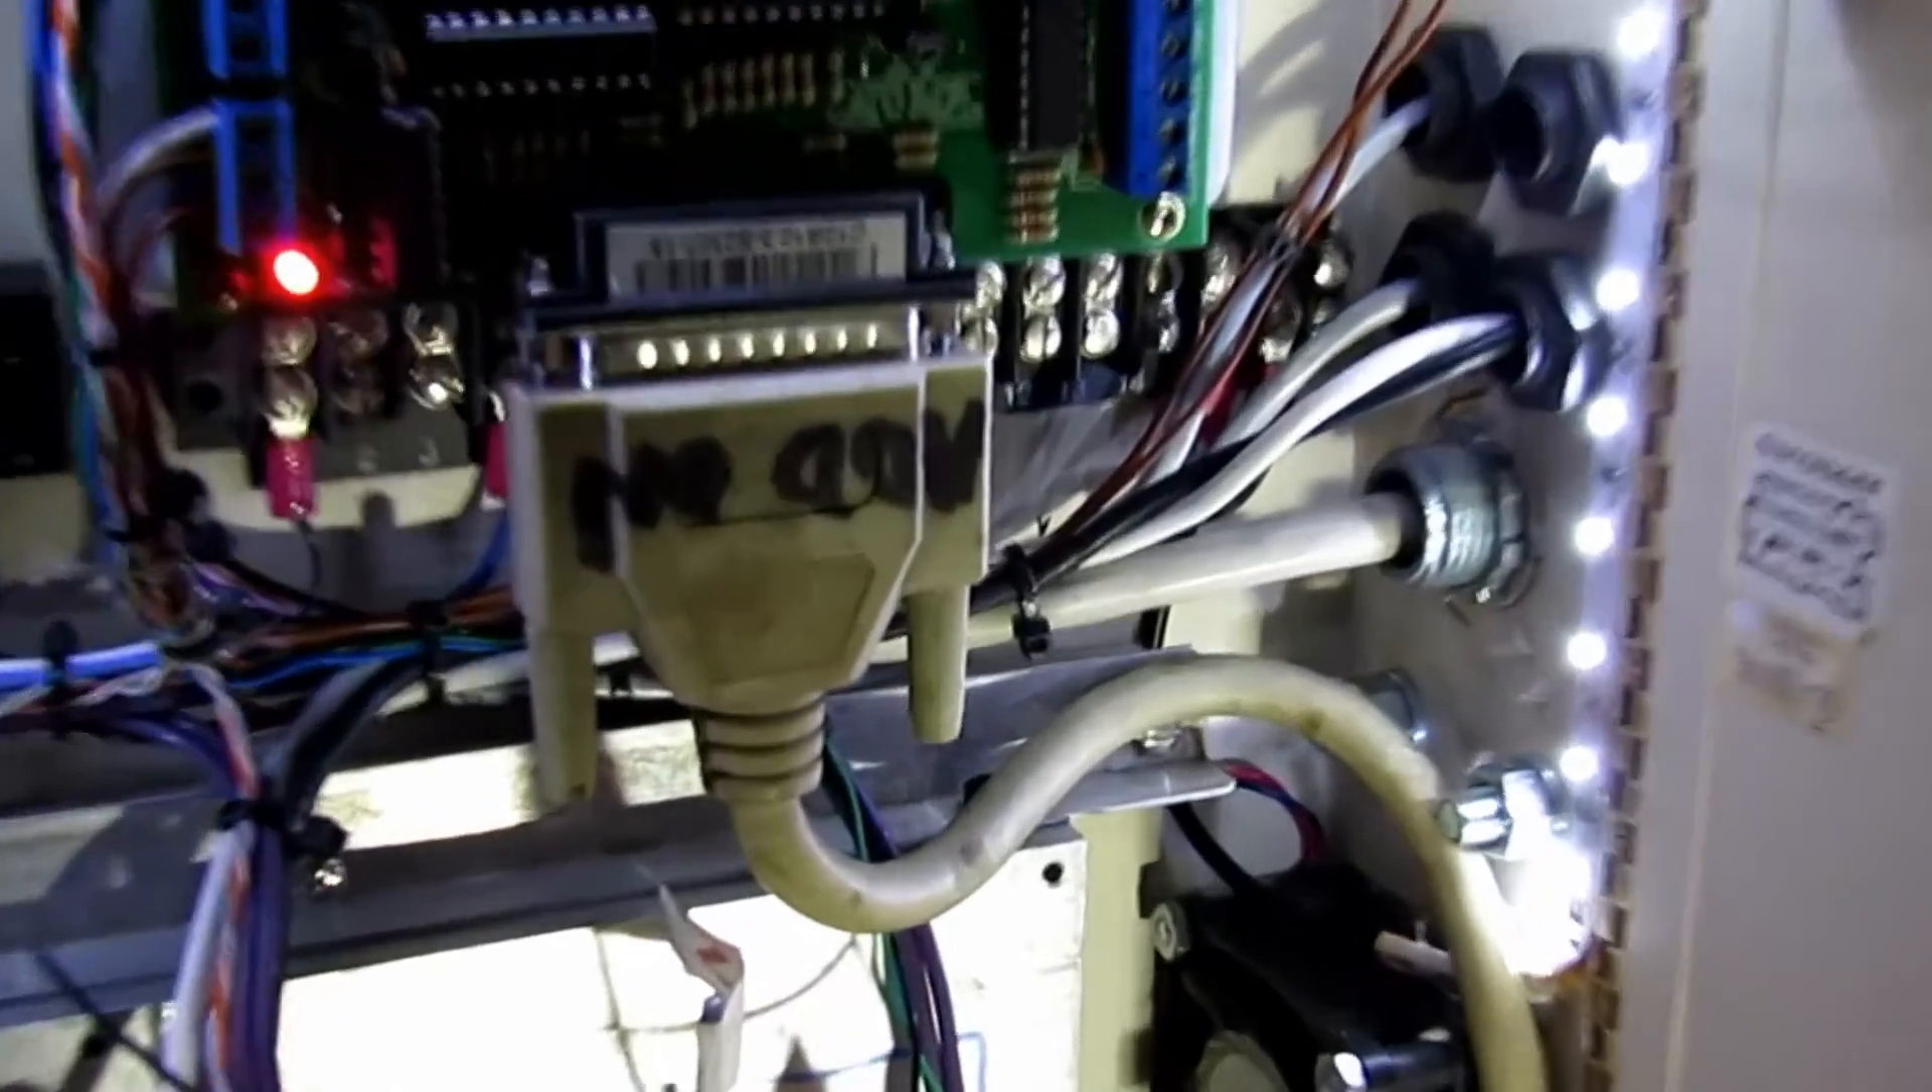The parallel port cable is now snaked in there.